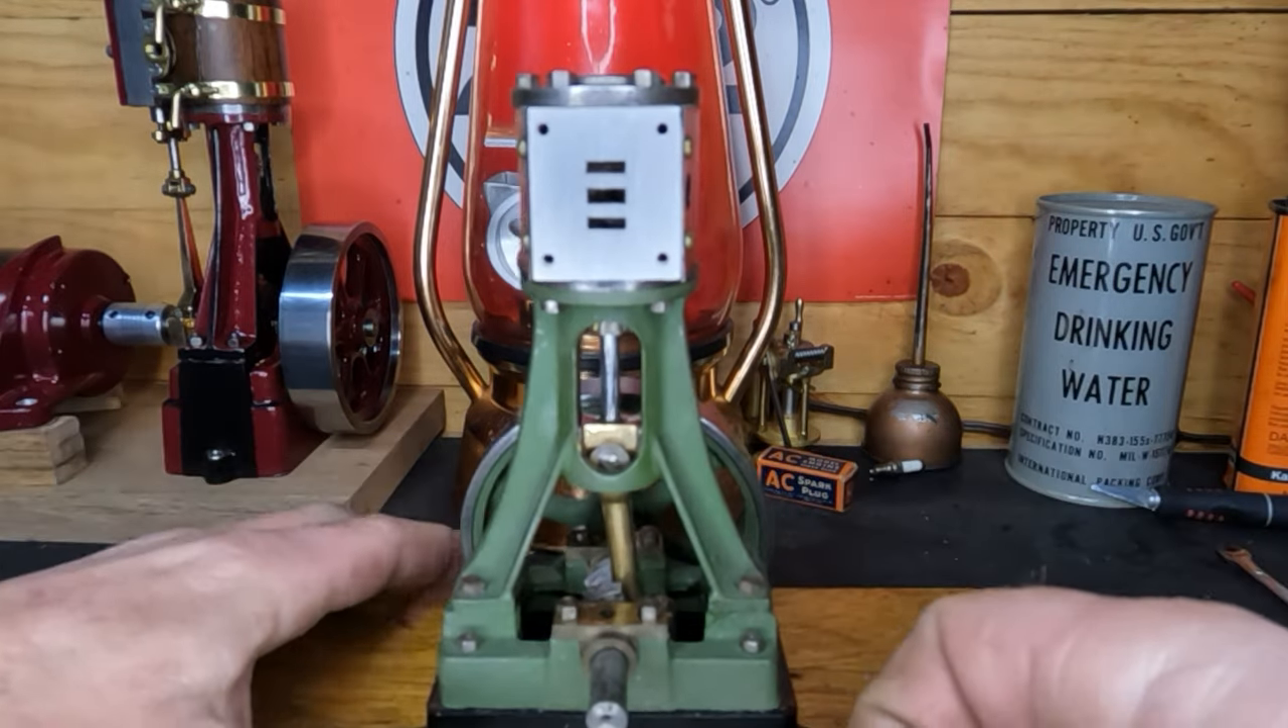Where we're at is our cylinder is reattached.